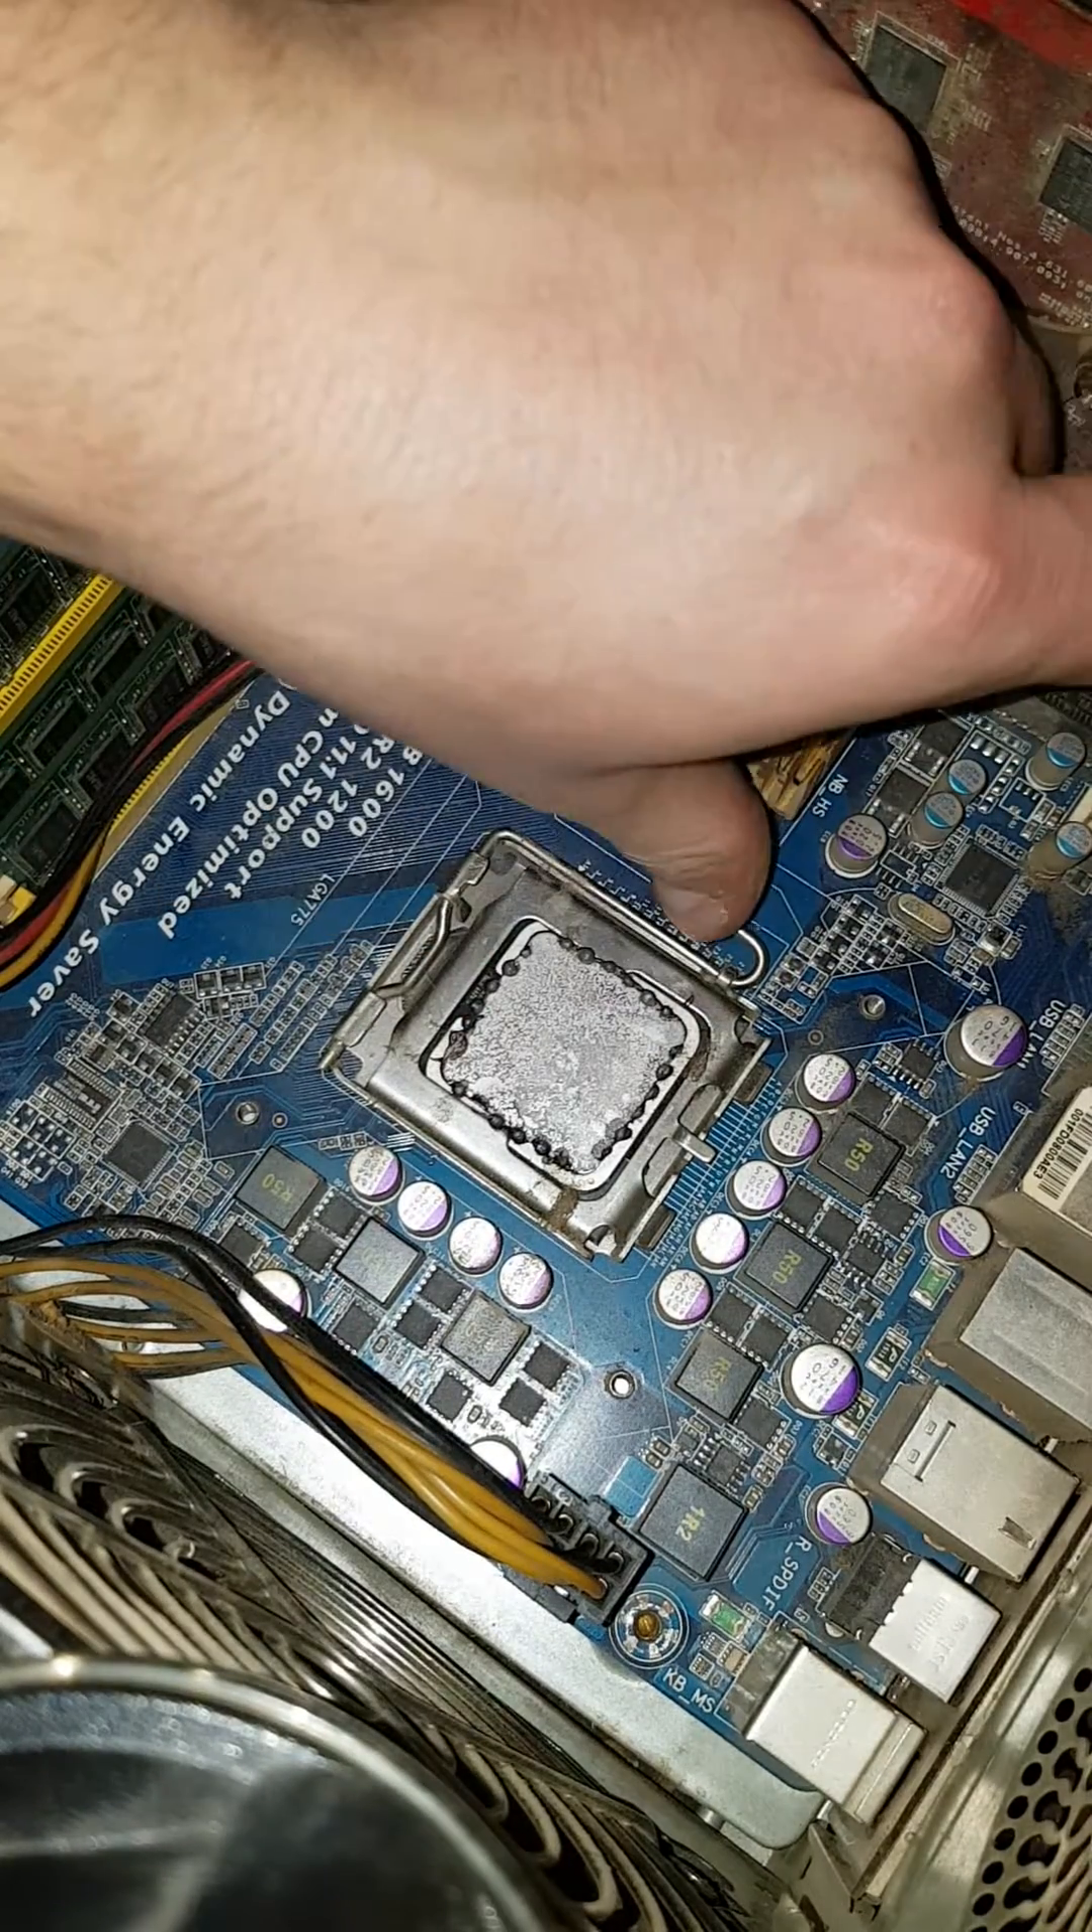Ok, so I removed the heat sink, as you can see.